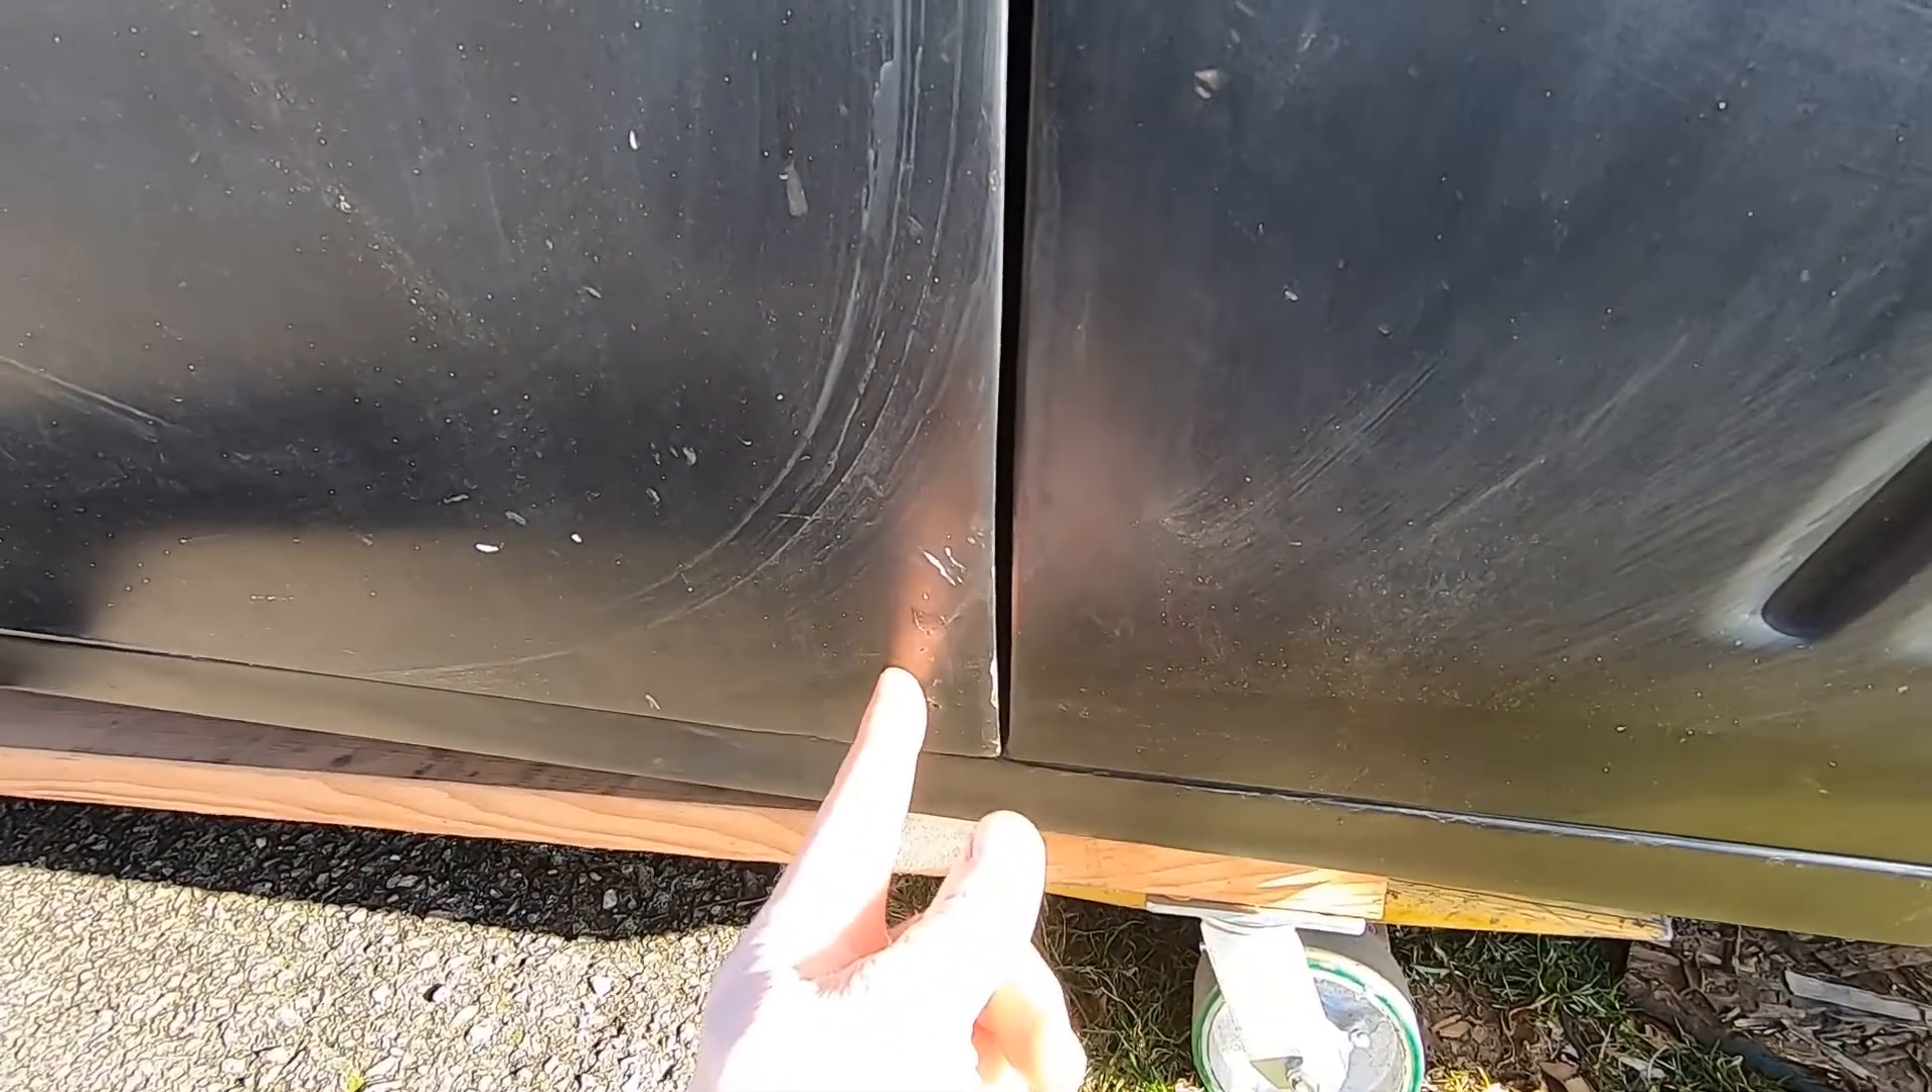We do have a new pair of doors here as you can see from that gap these don't fit terrible as far as the gap they get a little tight in the bottom.